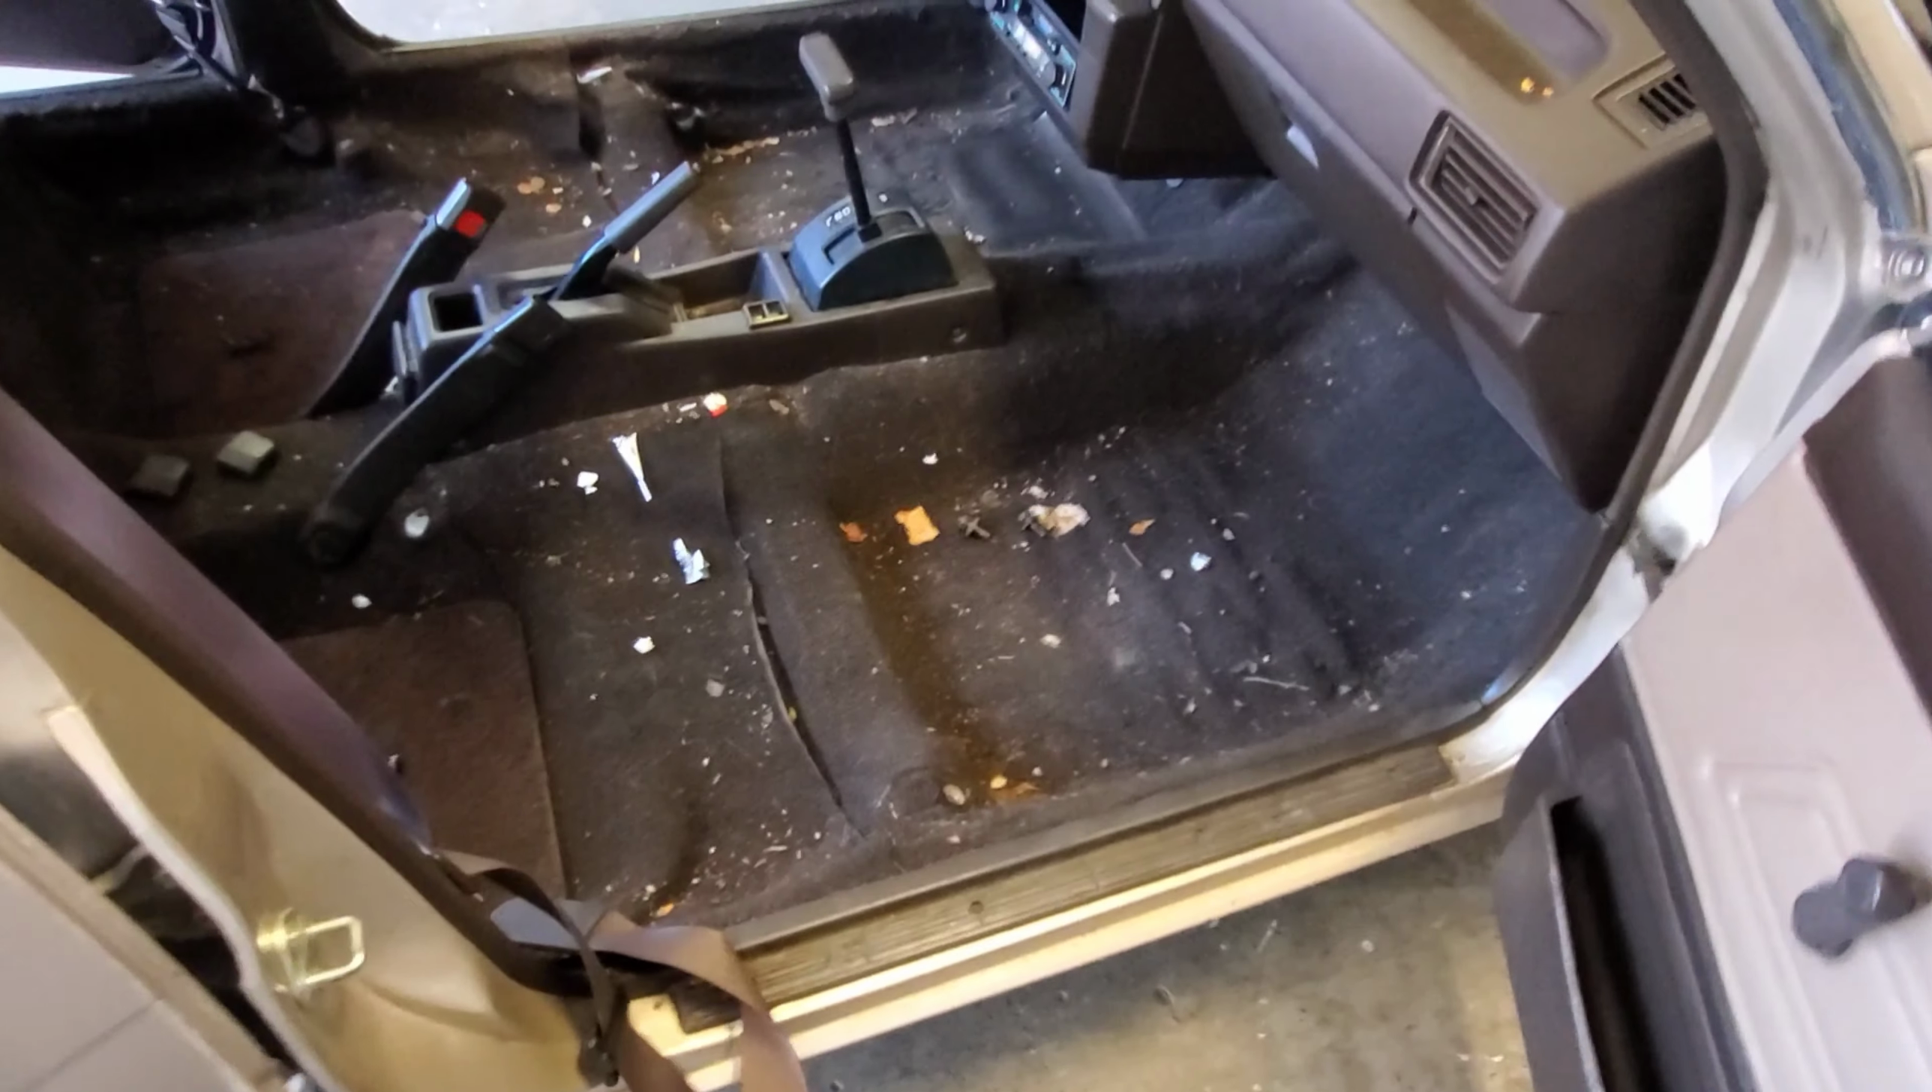So we got the driver's side and the passenger side seat already out.